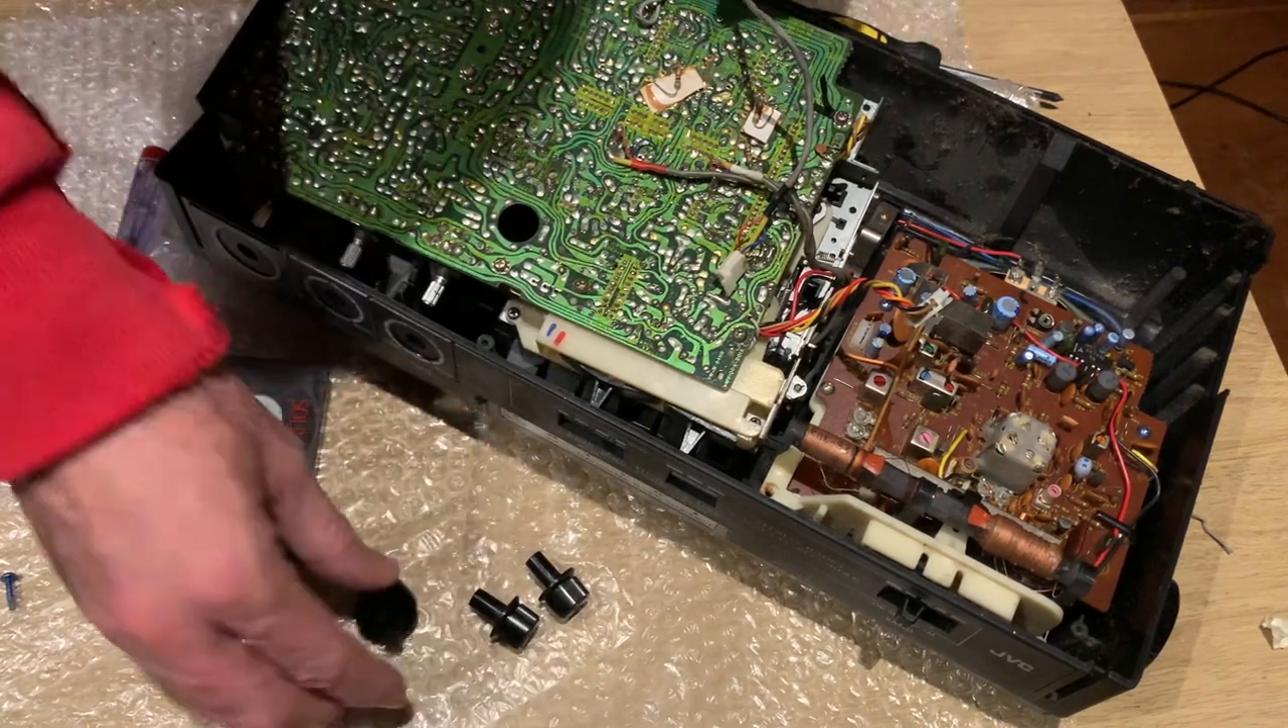Okay, so we've removed the knobs there.